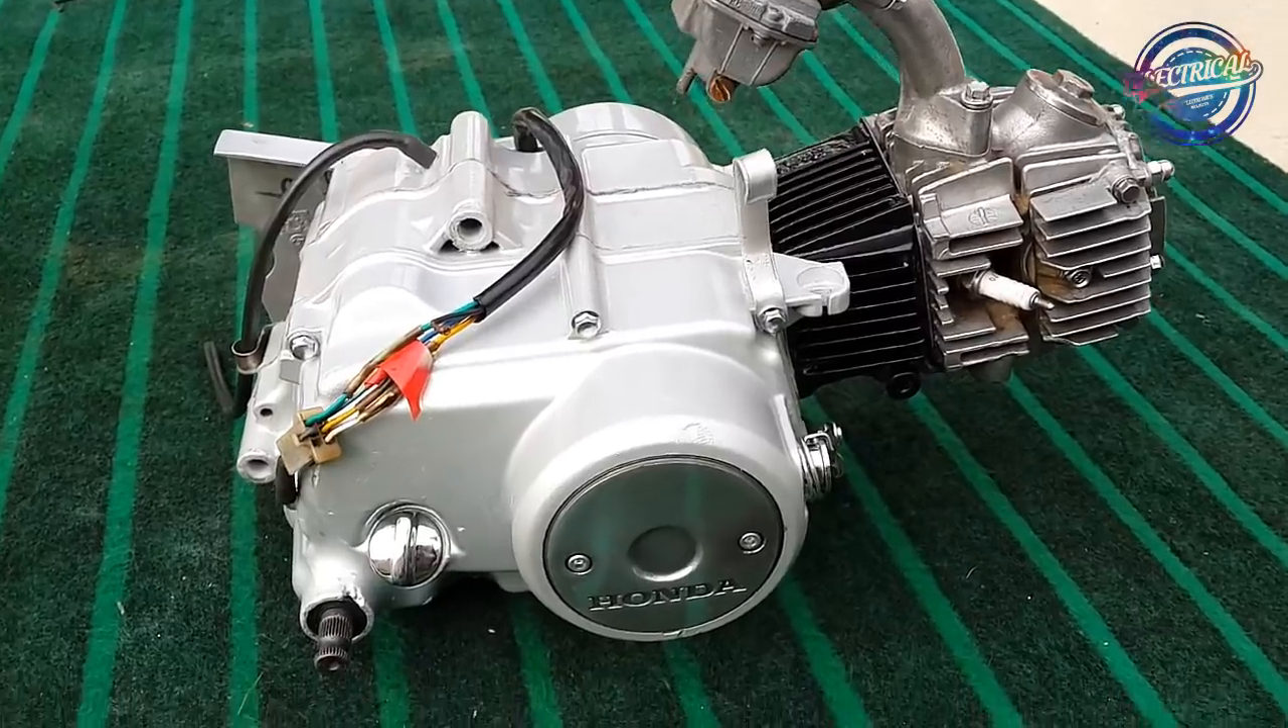یہ سیڈی سیونٹی موٹر سائیکل کا انجن کمپلیٹ اسمبل ہو چکا ہے۔